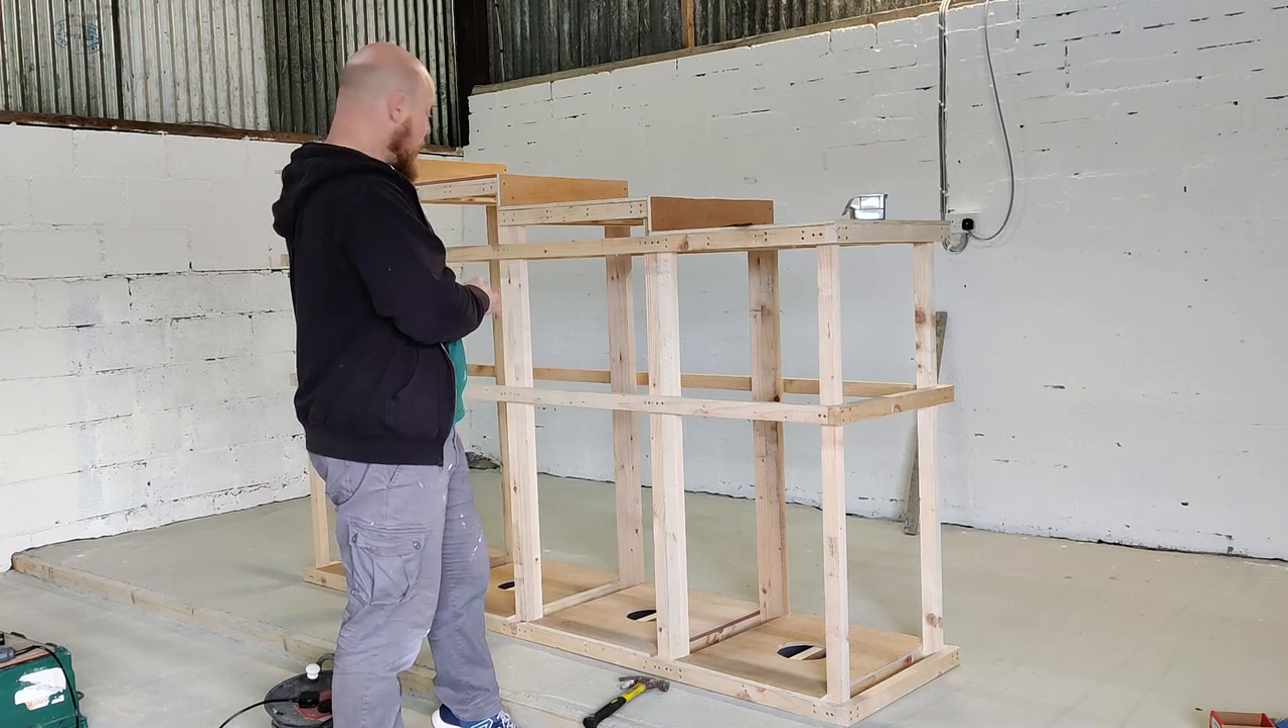So we're nearly ready to put the frame into place. One more step we're going to do before I actually put it into place is I'm going to put a sheet on the end.